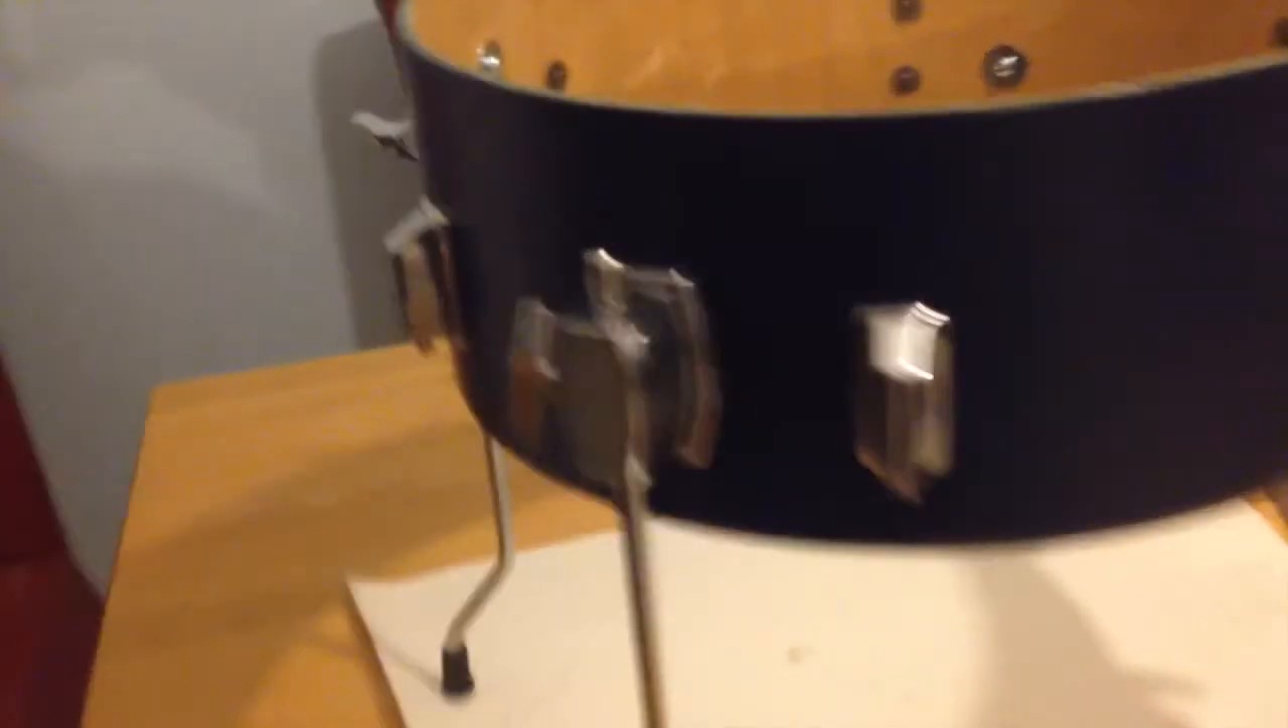Behold the bass drum no skin yet.